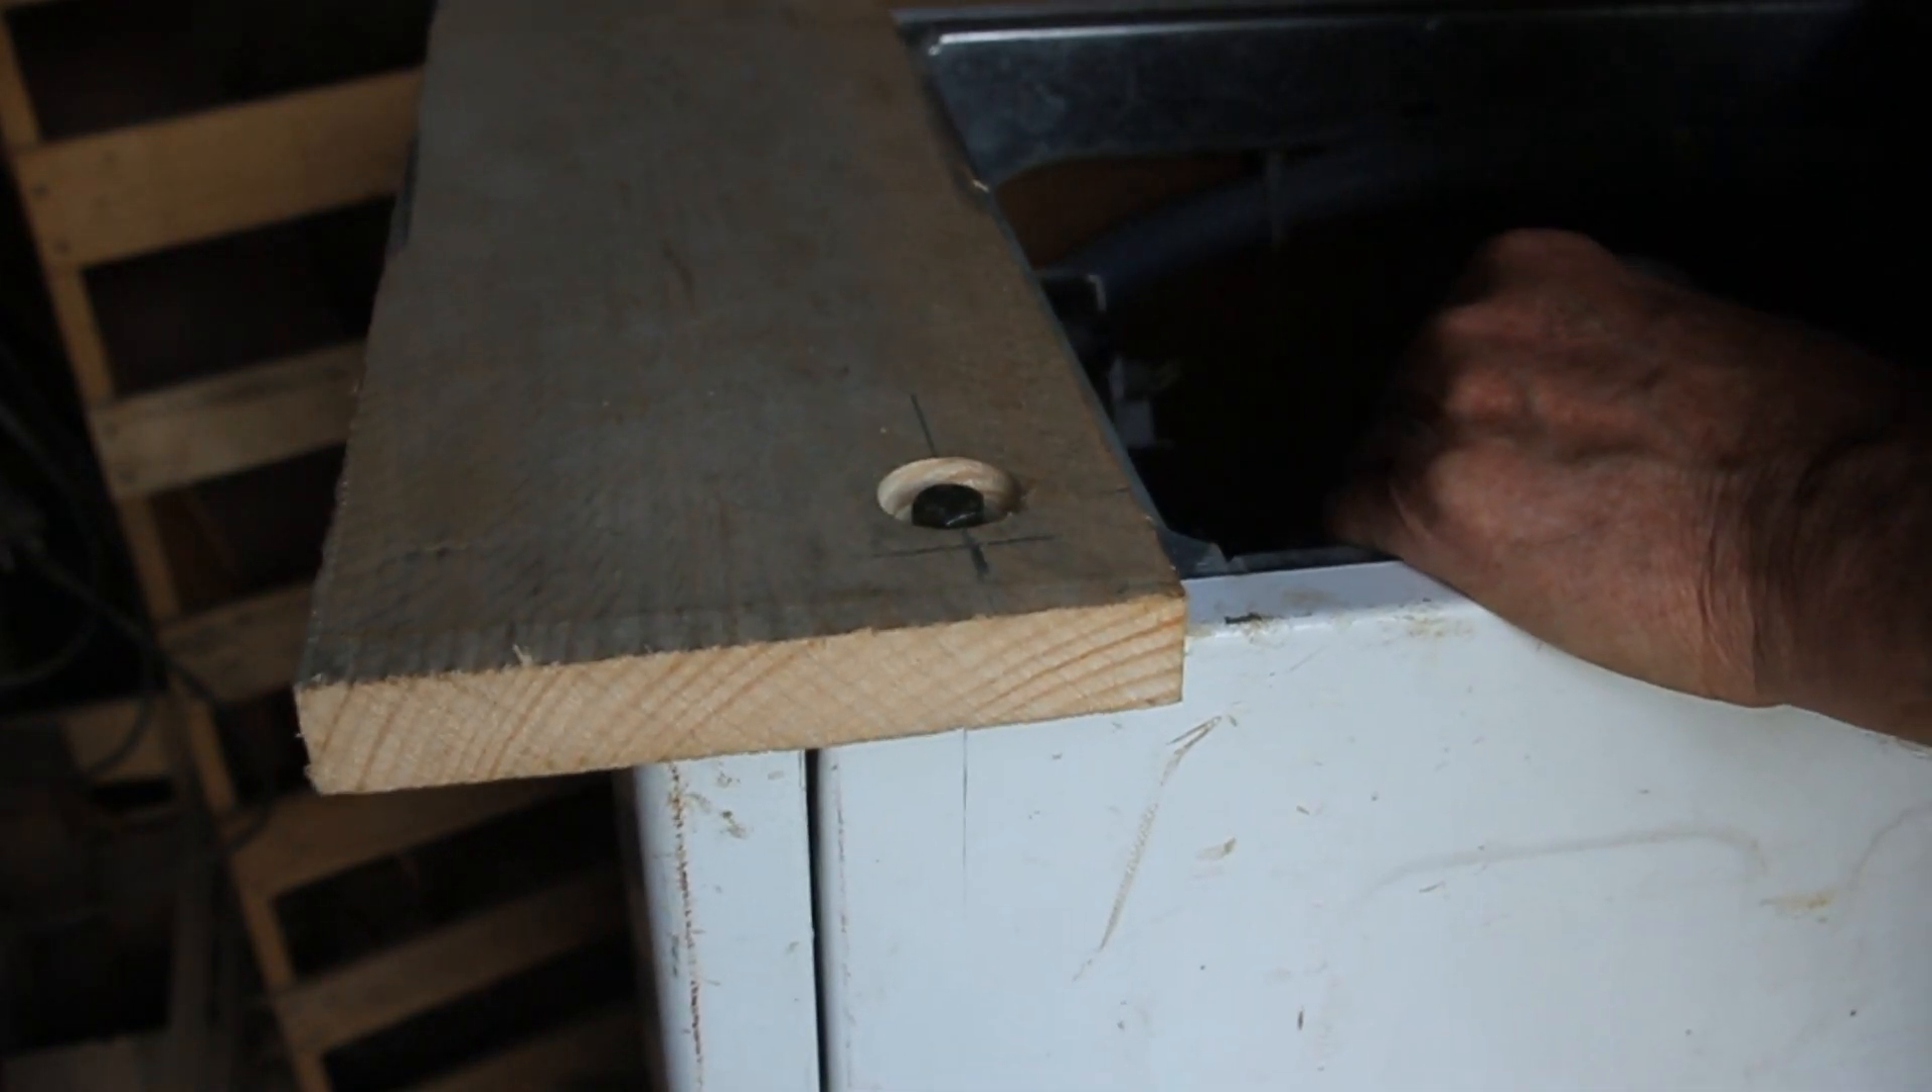There's the last bolt going in now nicely recessed below the lower face of the wooden plank.